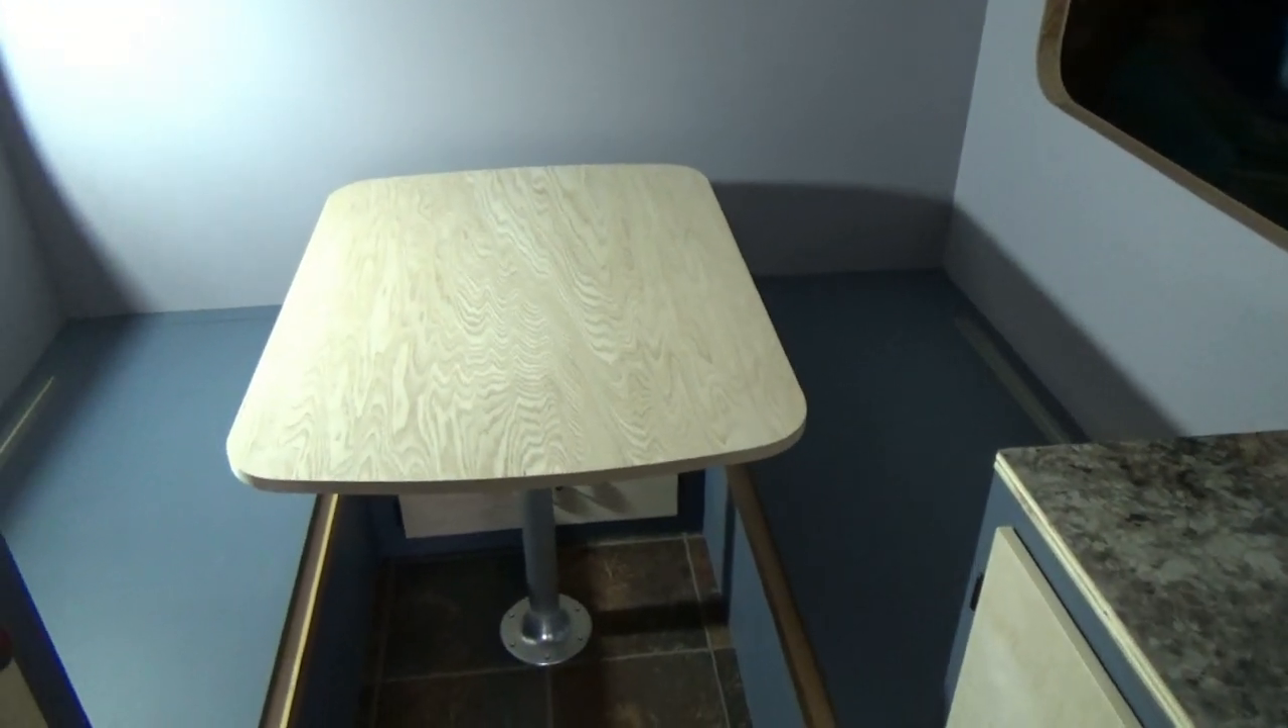And then here is the back table in place.